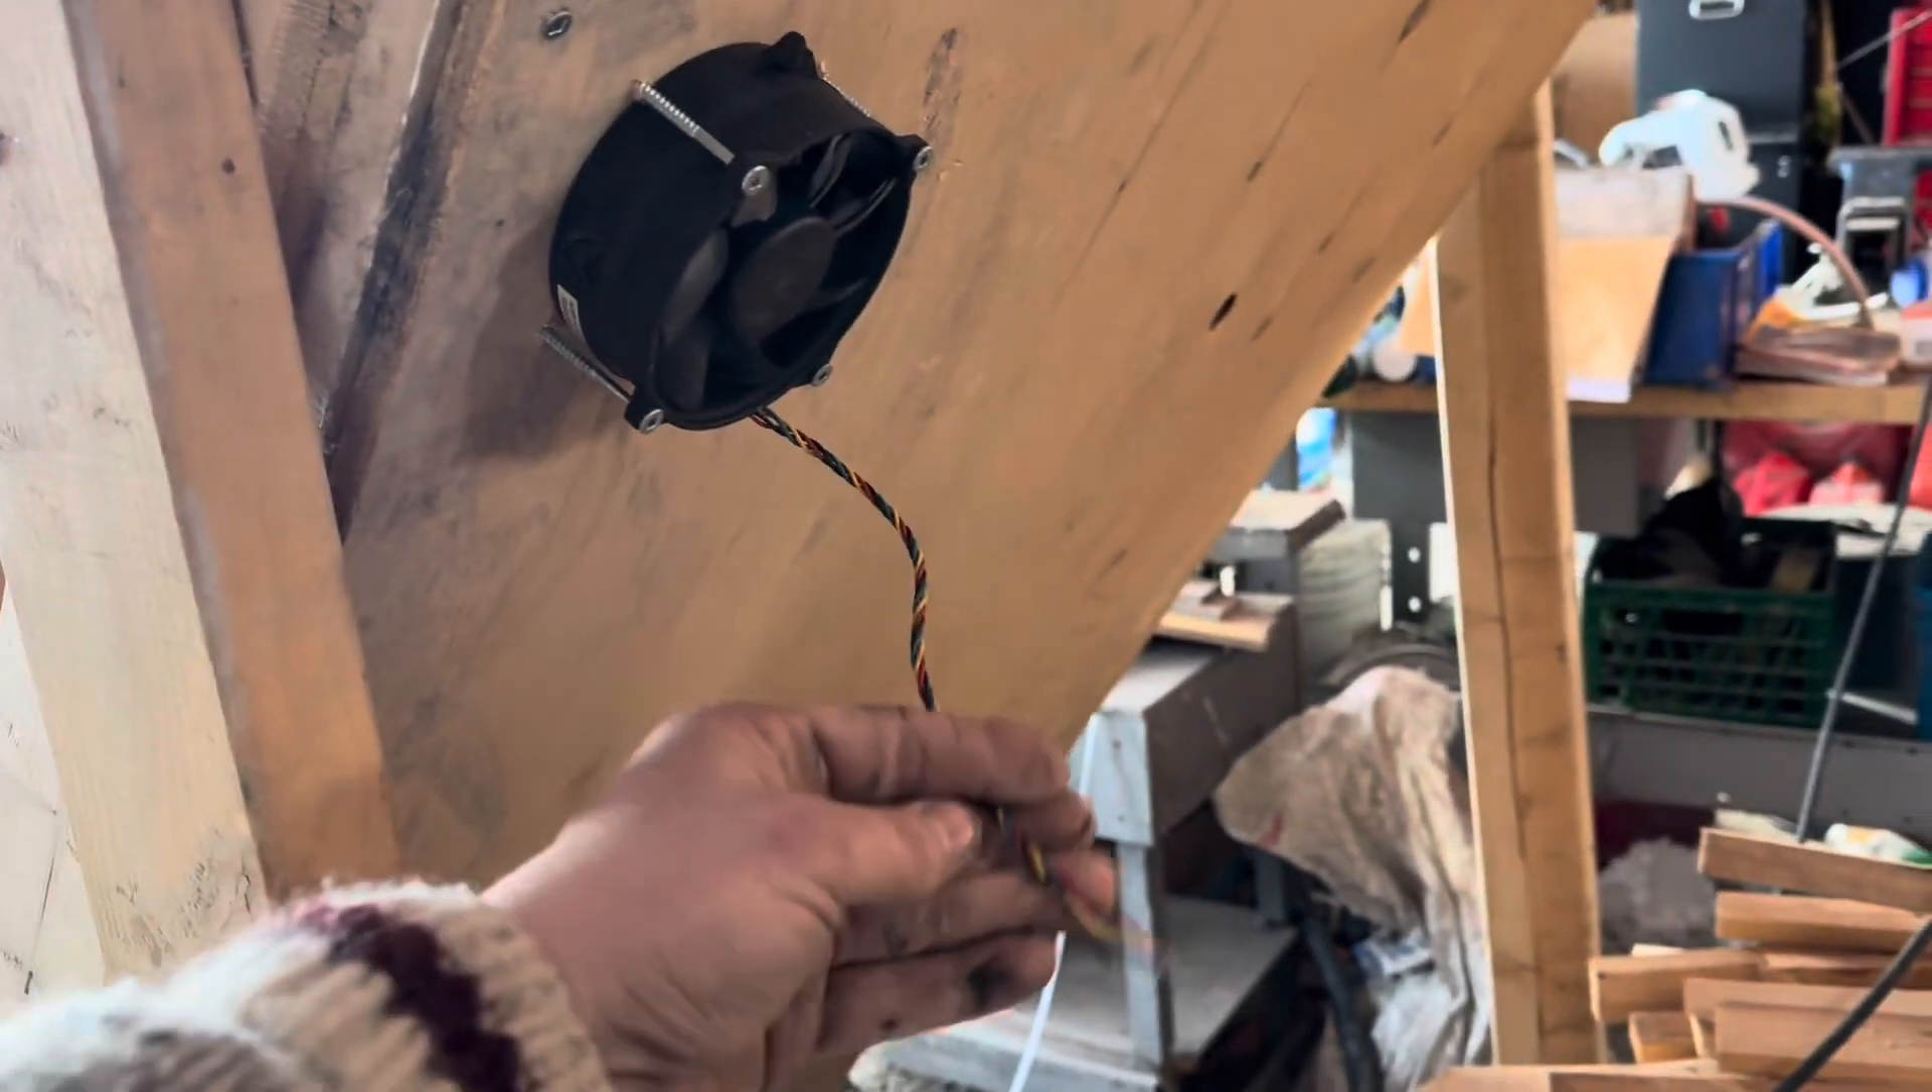We're going to want to get the glass on now. I've already installed the fan right here.